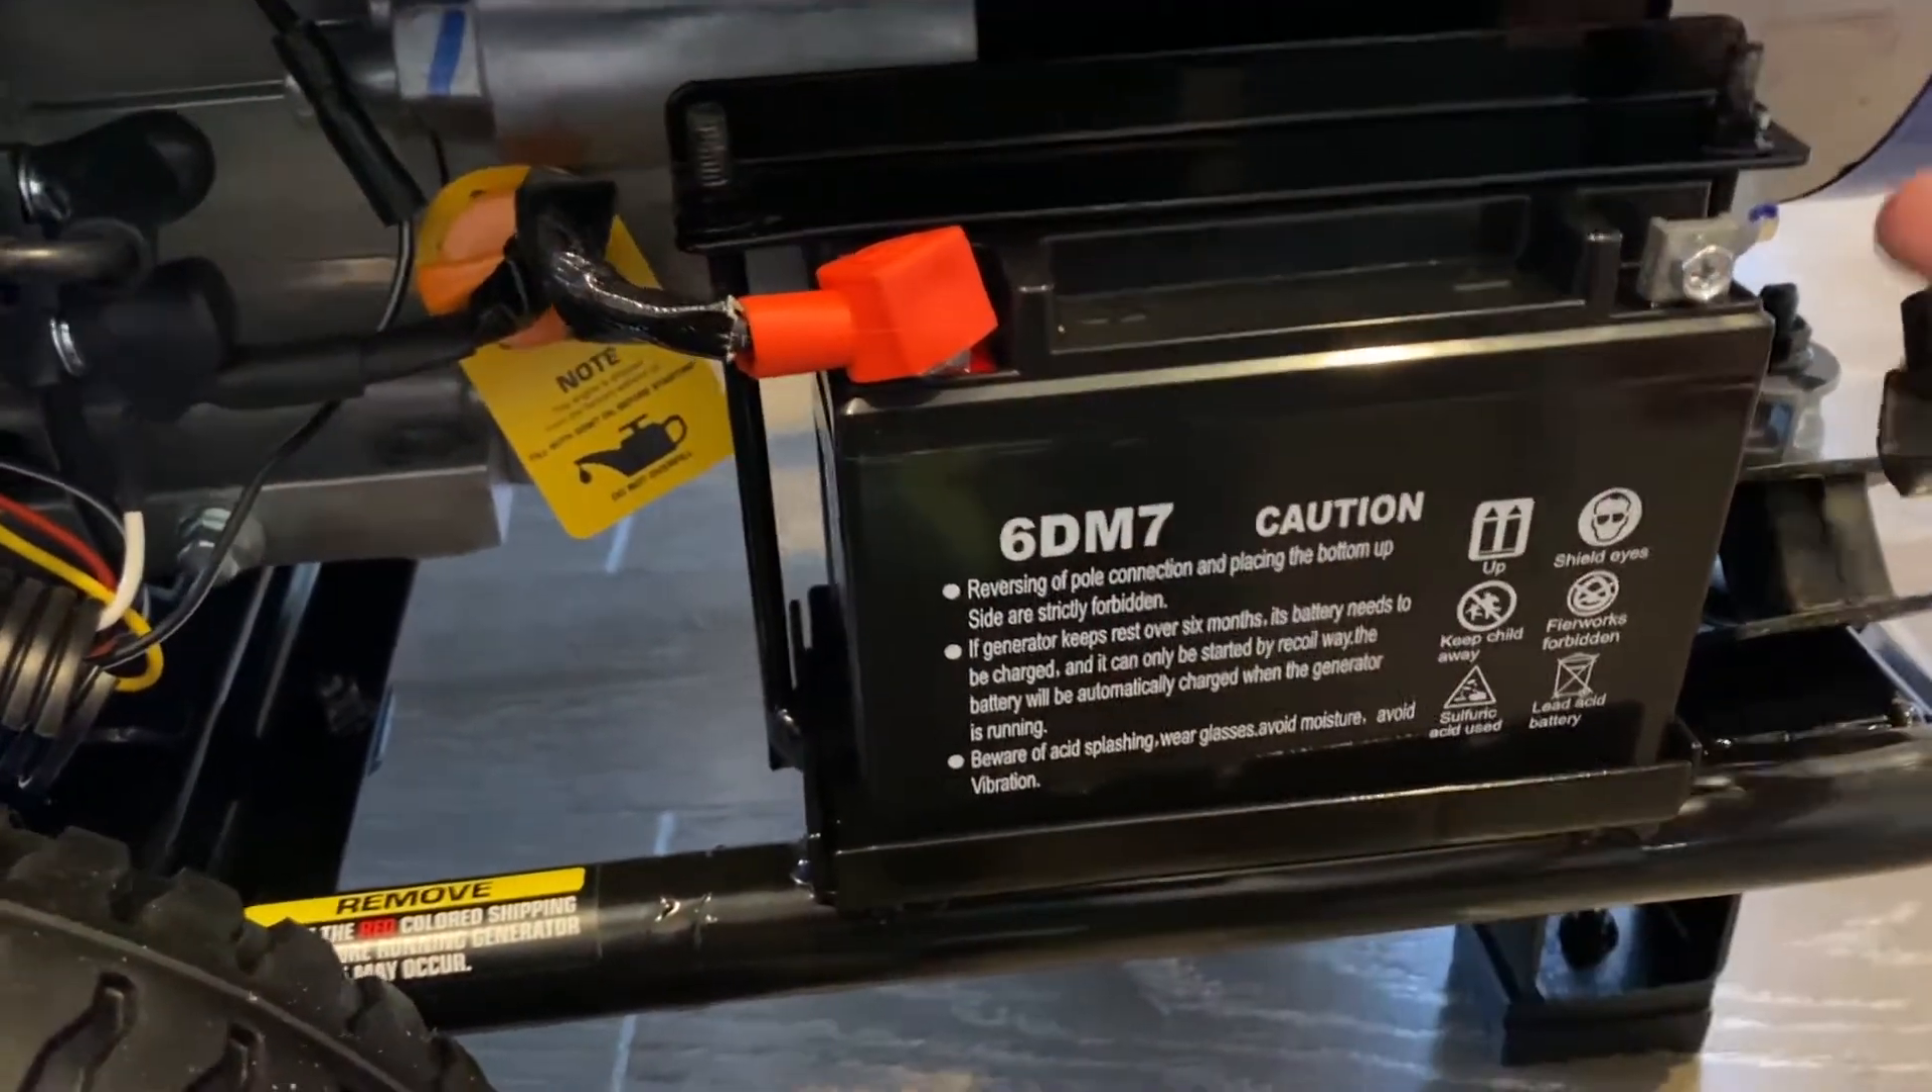The positive end is already attached to the battery.